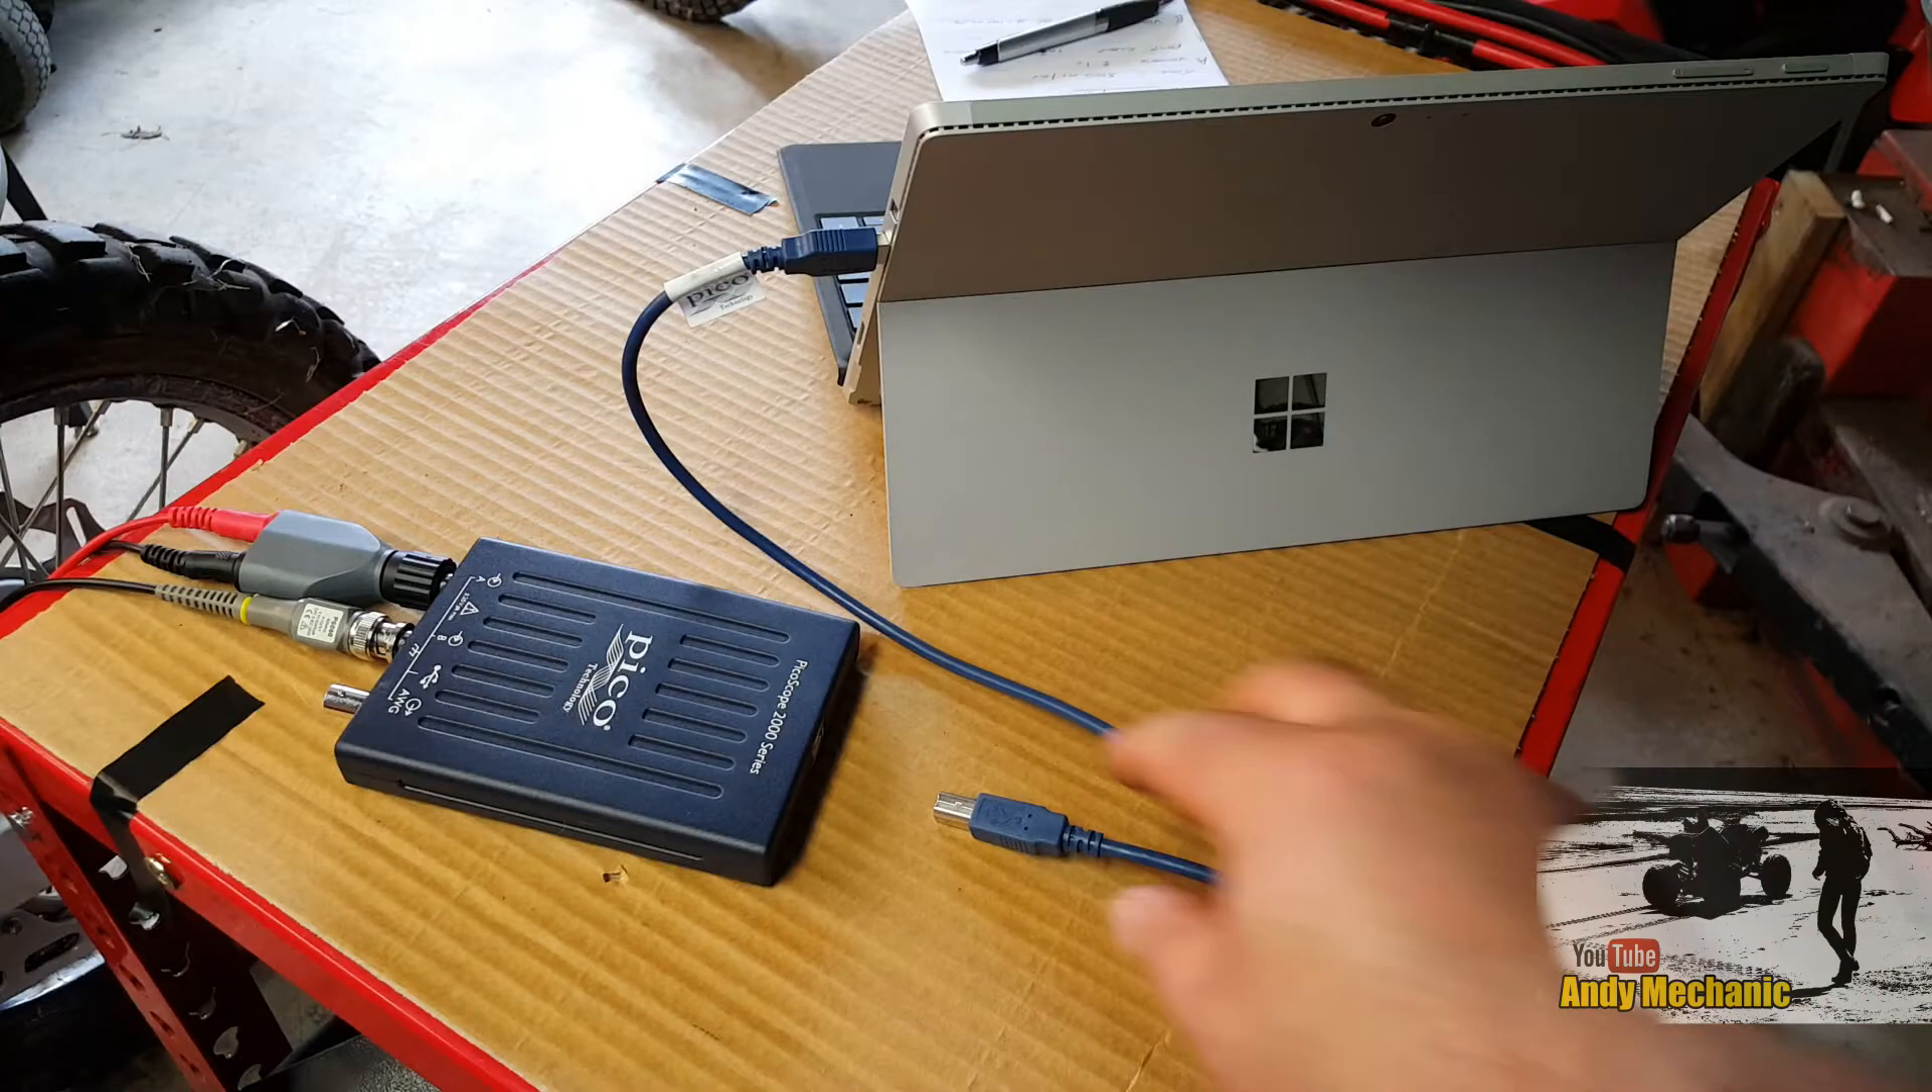So all that's left to do now, is to plug in that USB cable.